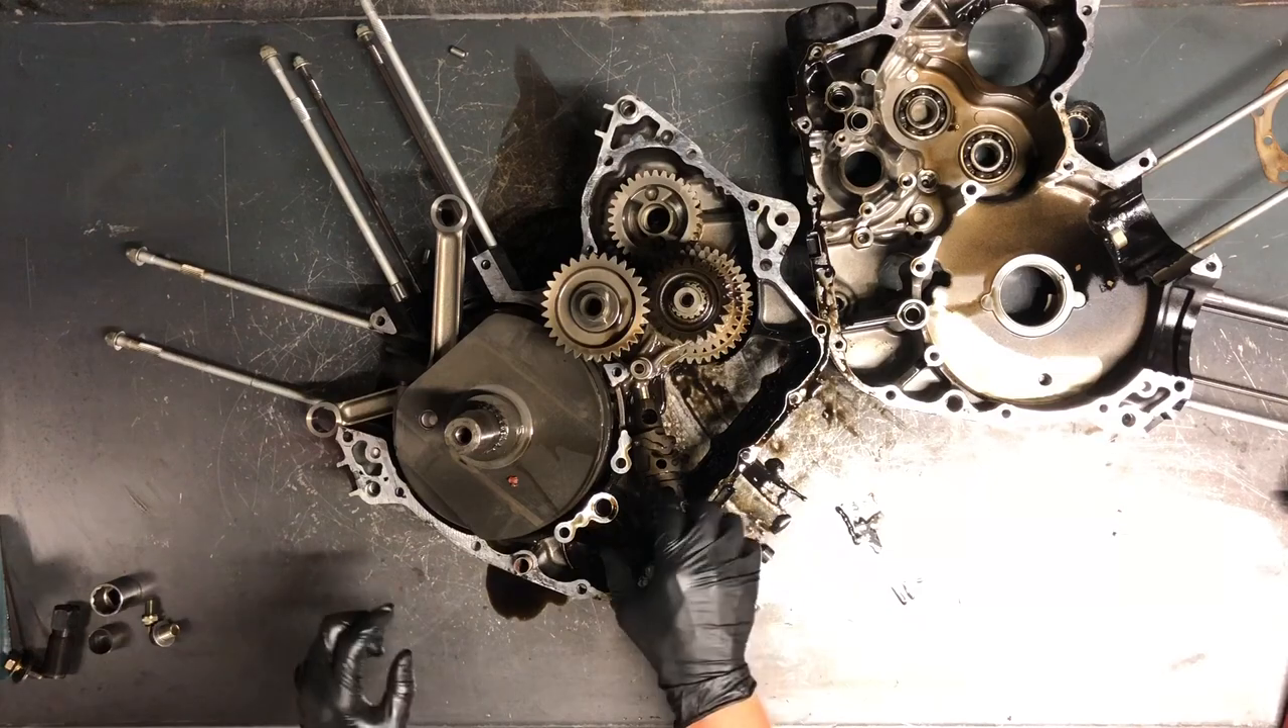So there is the crankcase split there.